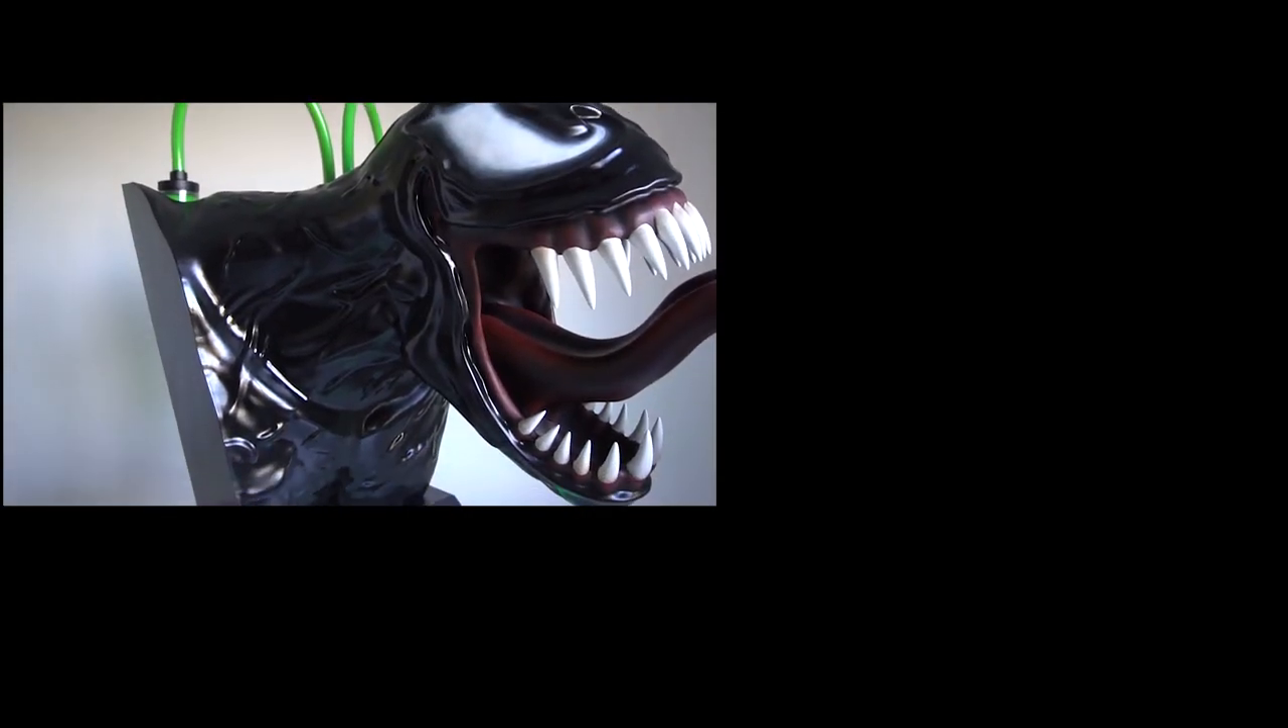At last I put the tongue in place. So that's it. Our Venom case mod is done.